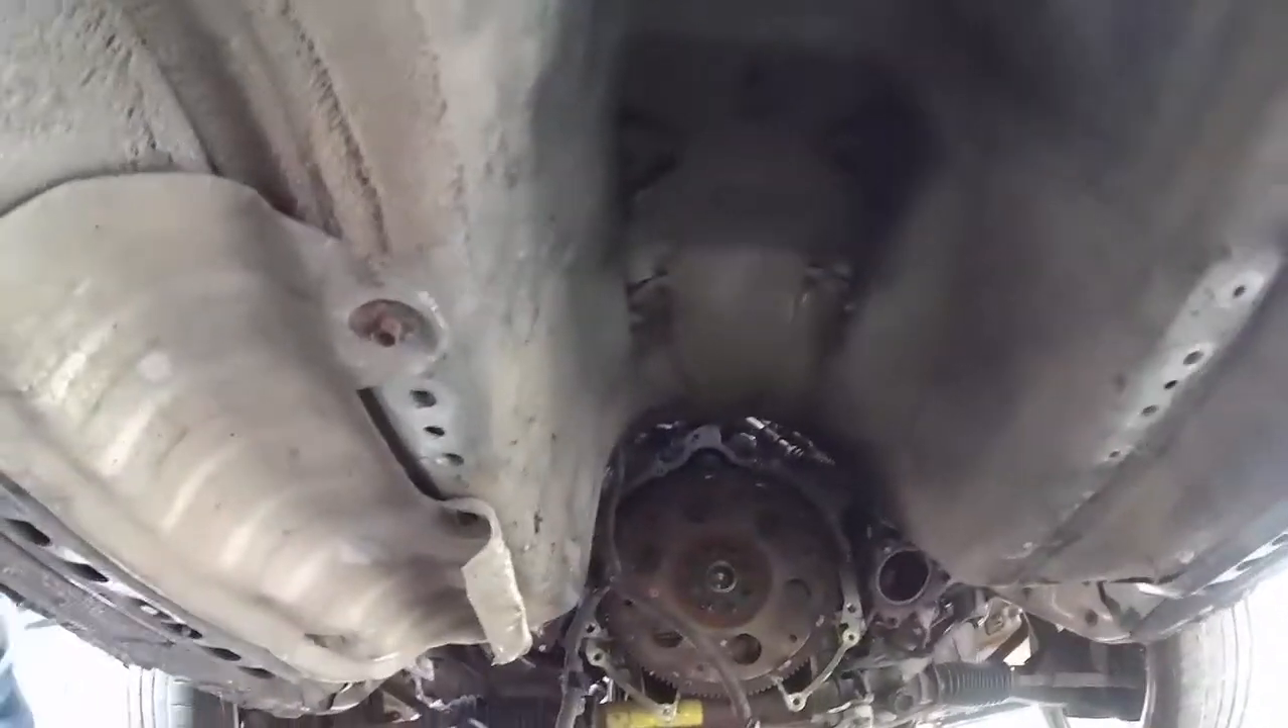Gearbox is out, right pull the jack out and there we have one very large gear box shaped hole in the bottom of an LS 400, after much struggle later.